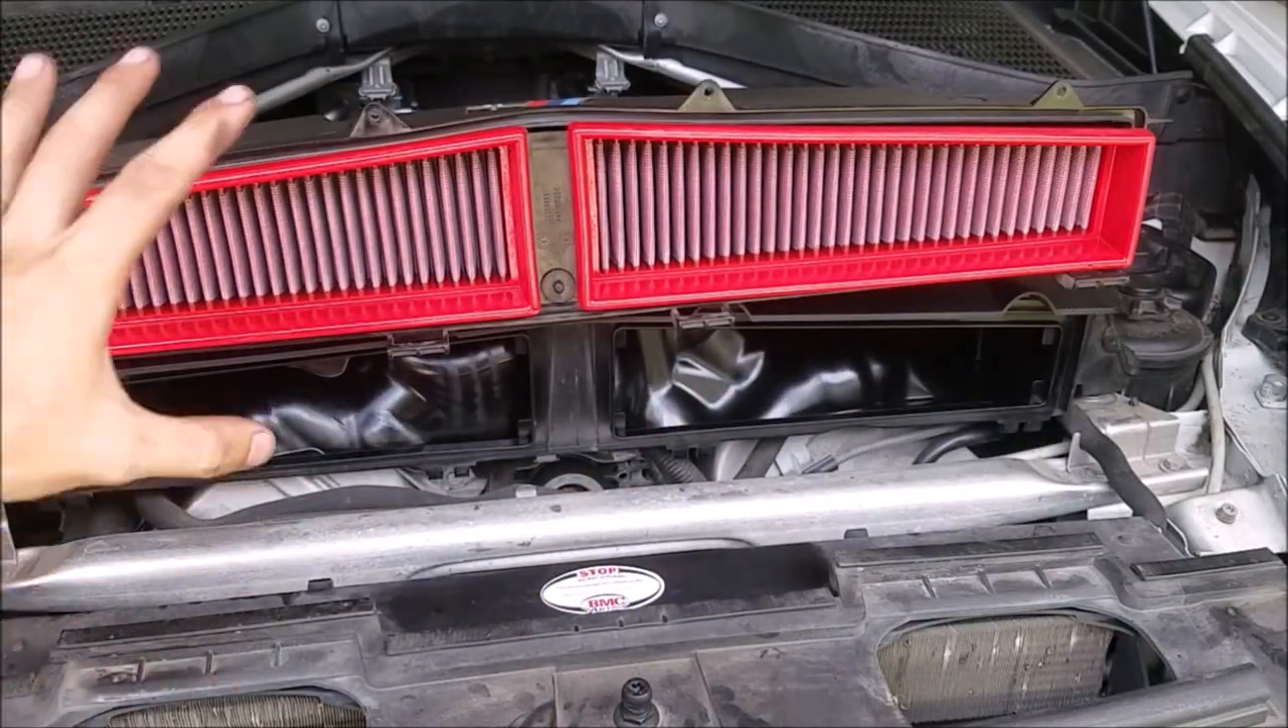And just like that we have a loaded air box.